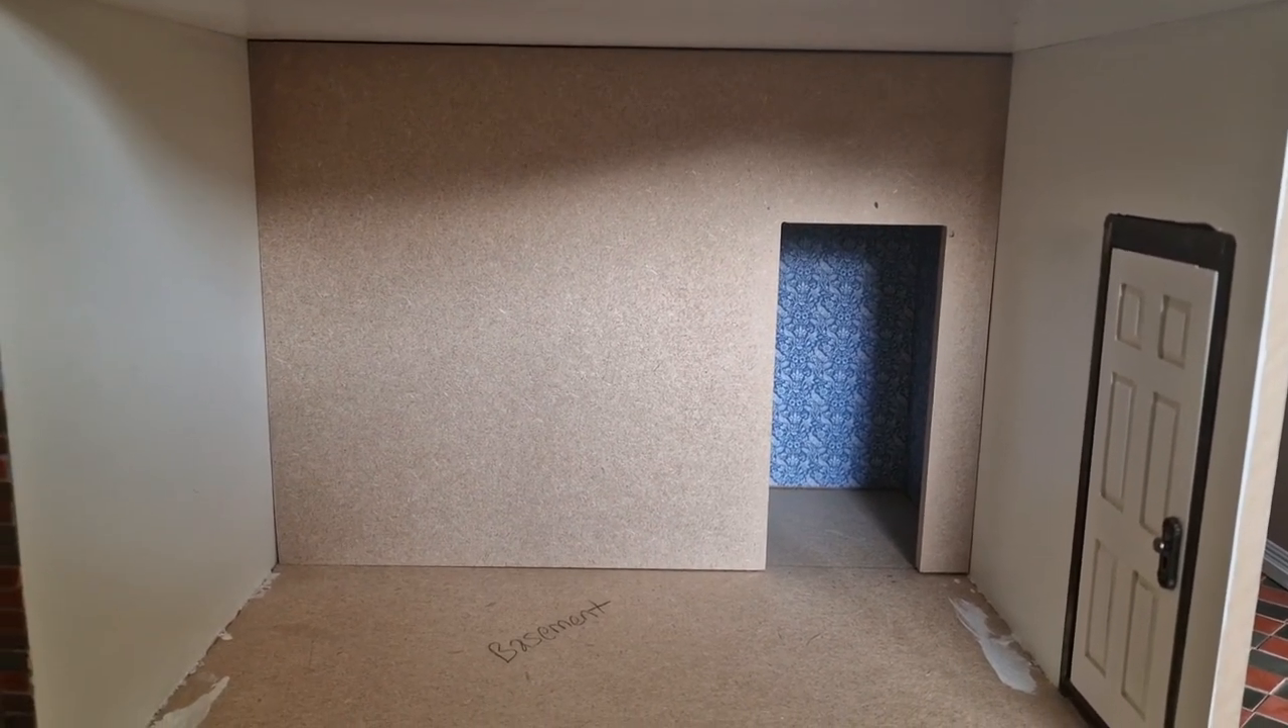Here you can see the divider has been placed into position.